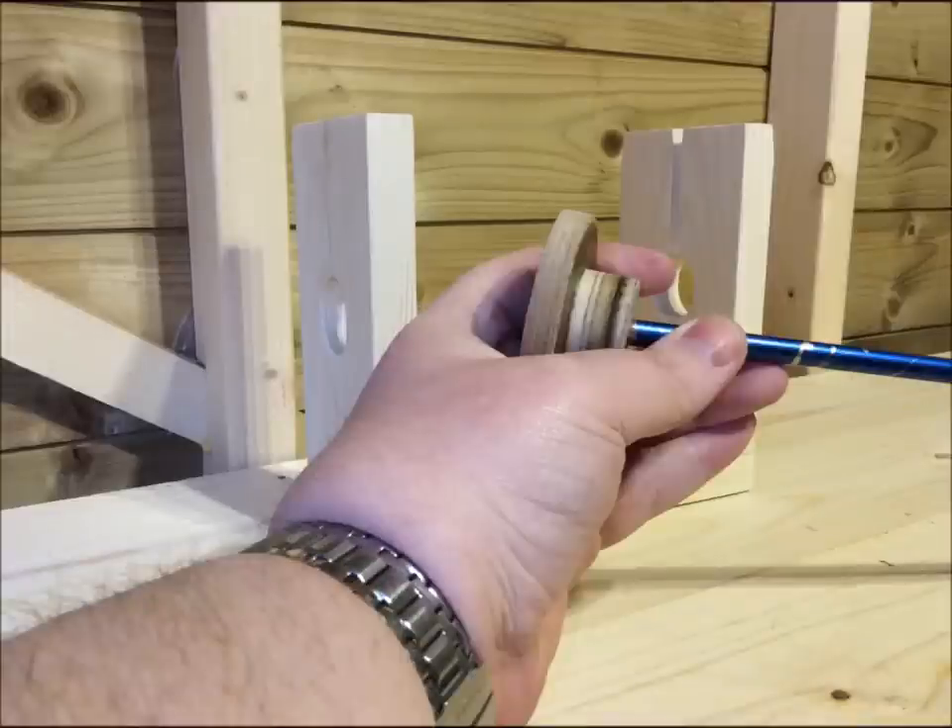So using one of these plugs we've placed the arrow into the plug.